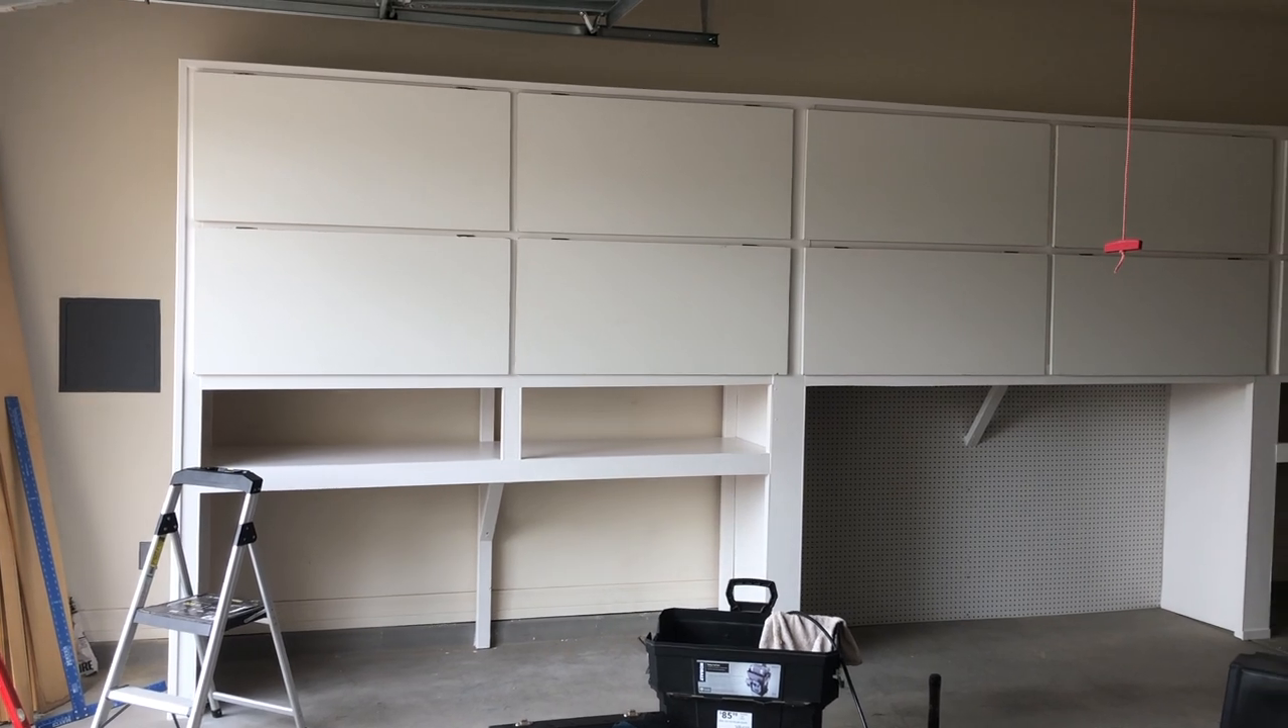So the doors have been attached.